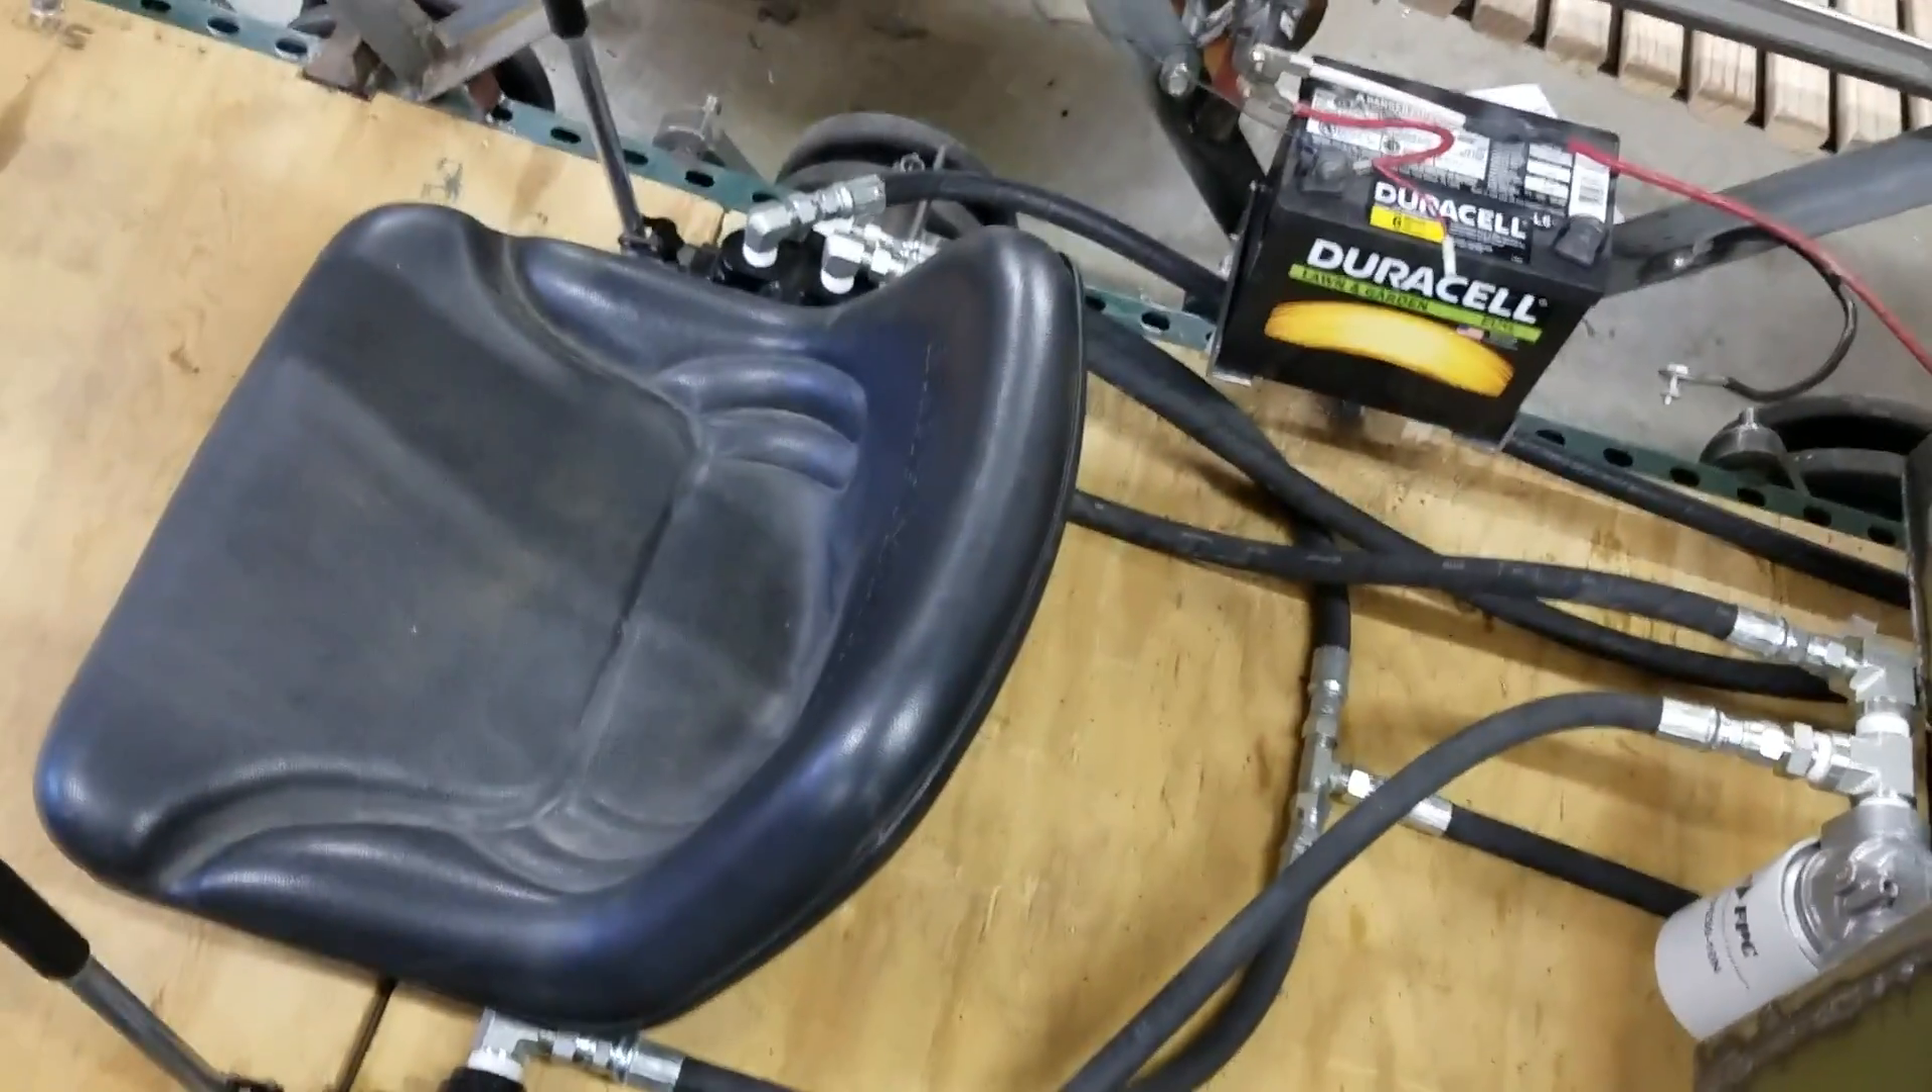You can see right here all the hoses in there Nicely hooked up.